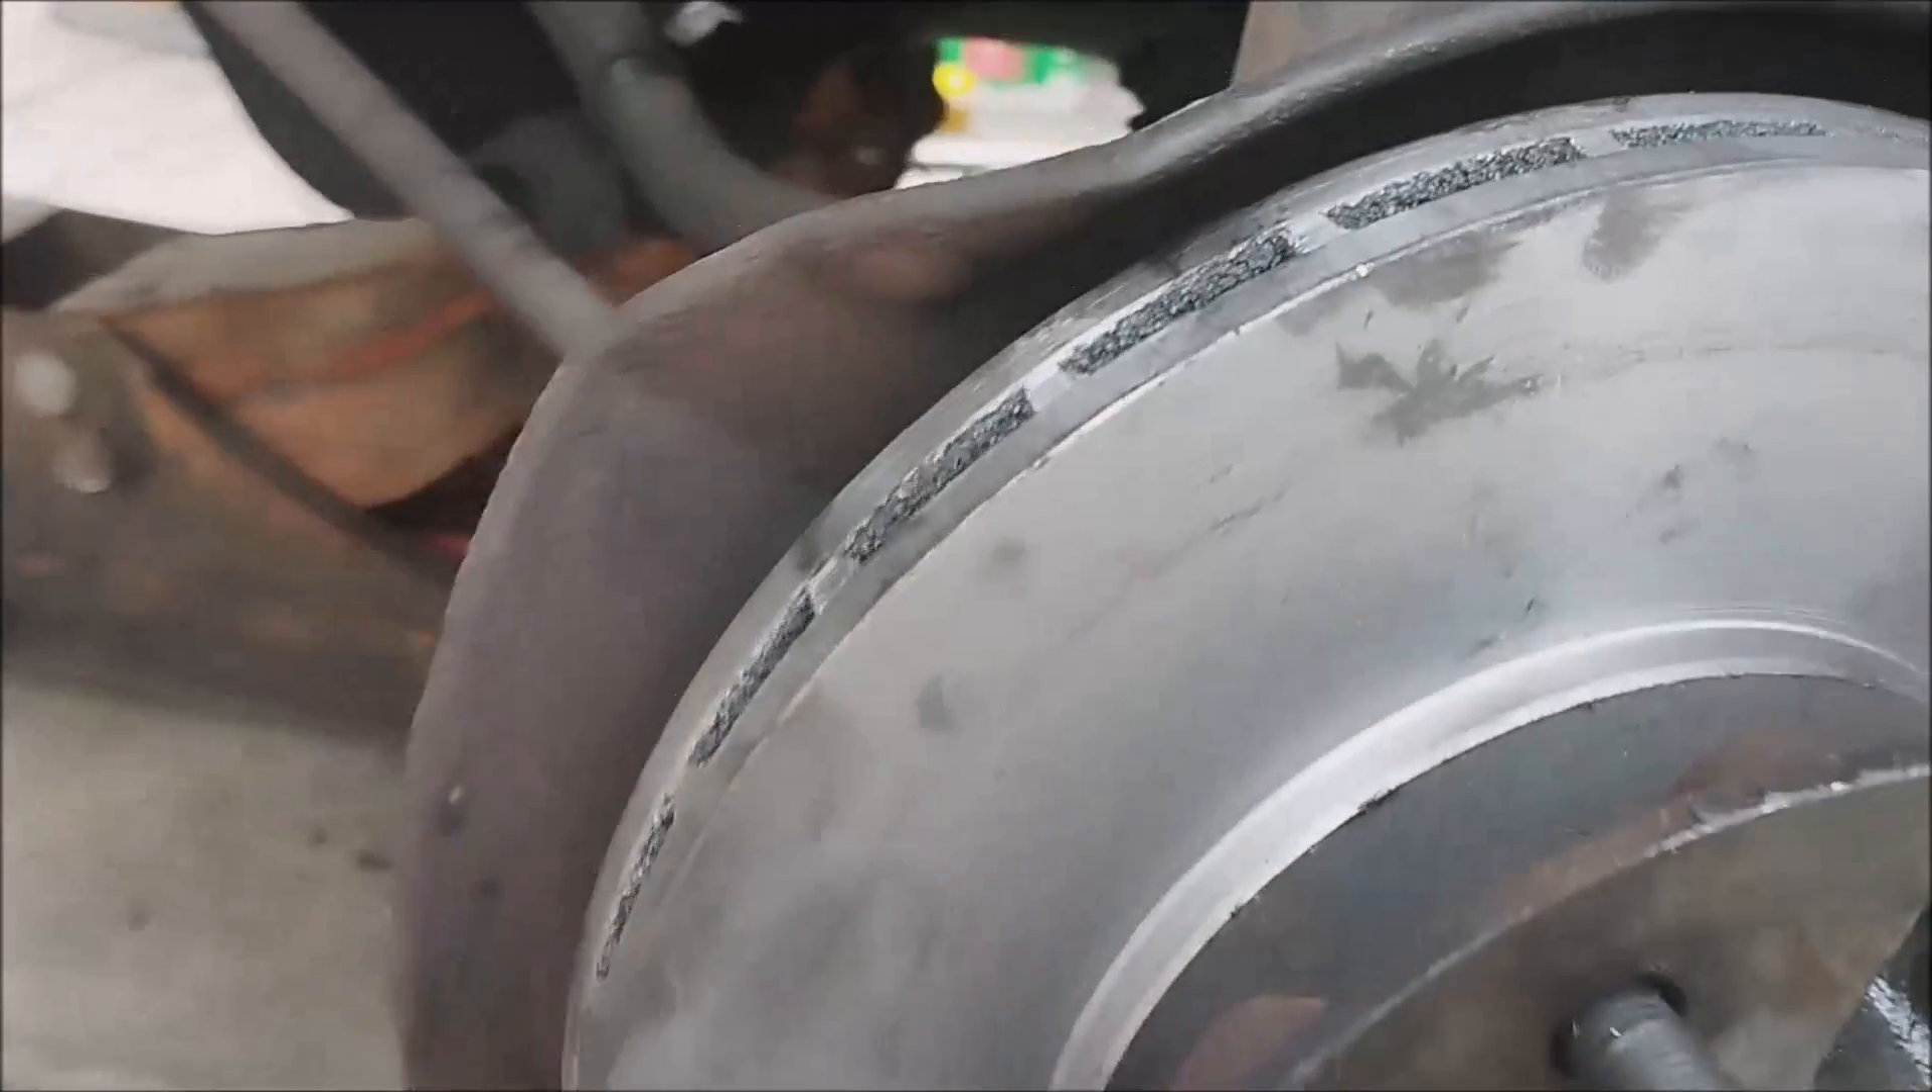En este caso ya se armaron ya los discos, los discos nuevos, ya se colocaron estos discos nuevos que se han rectificado.